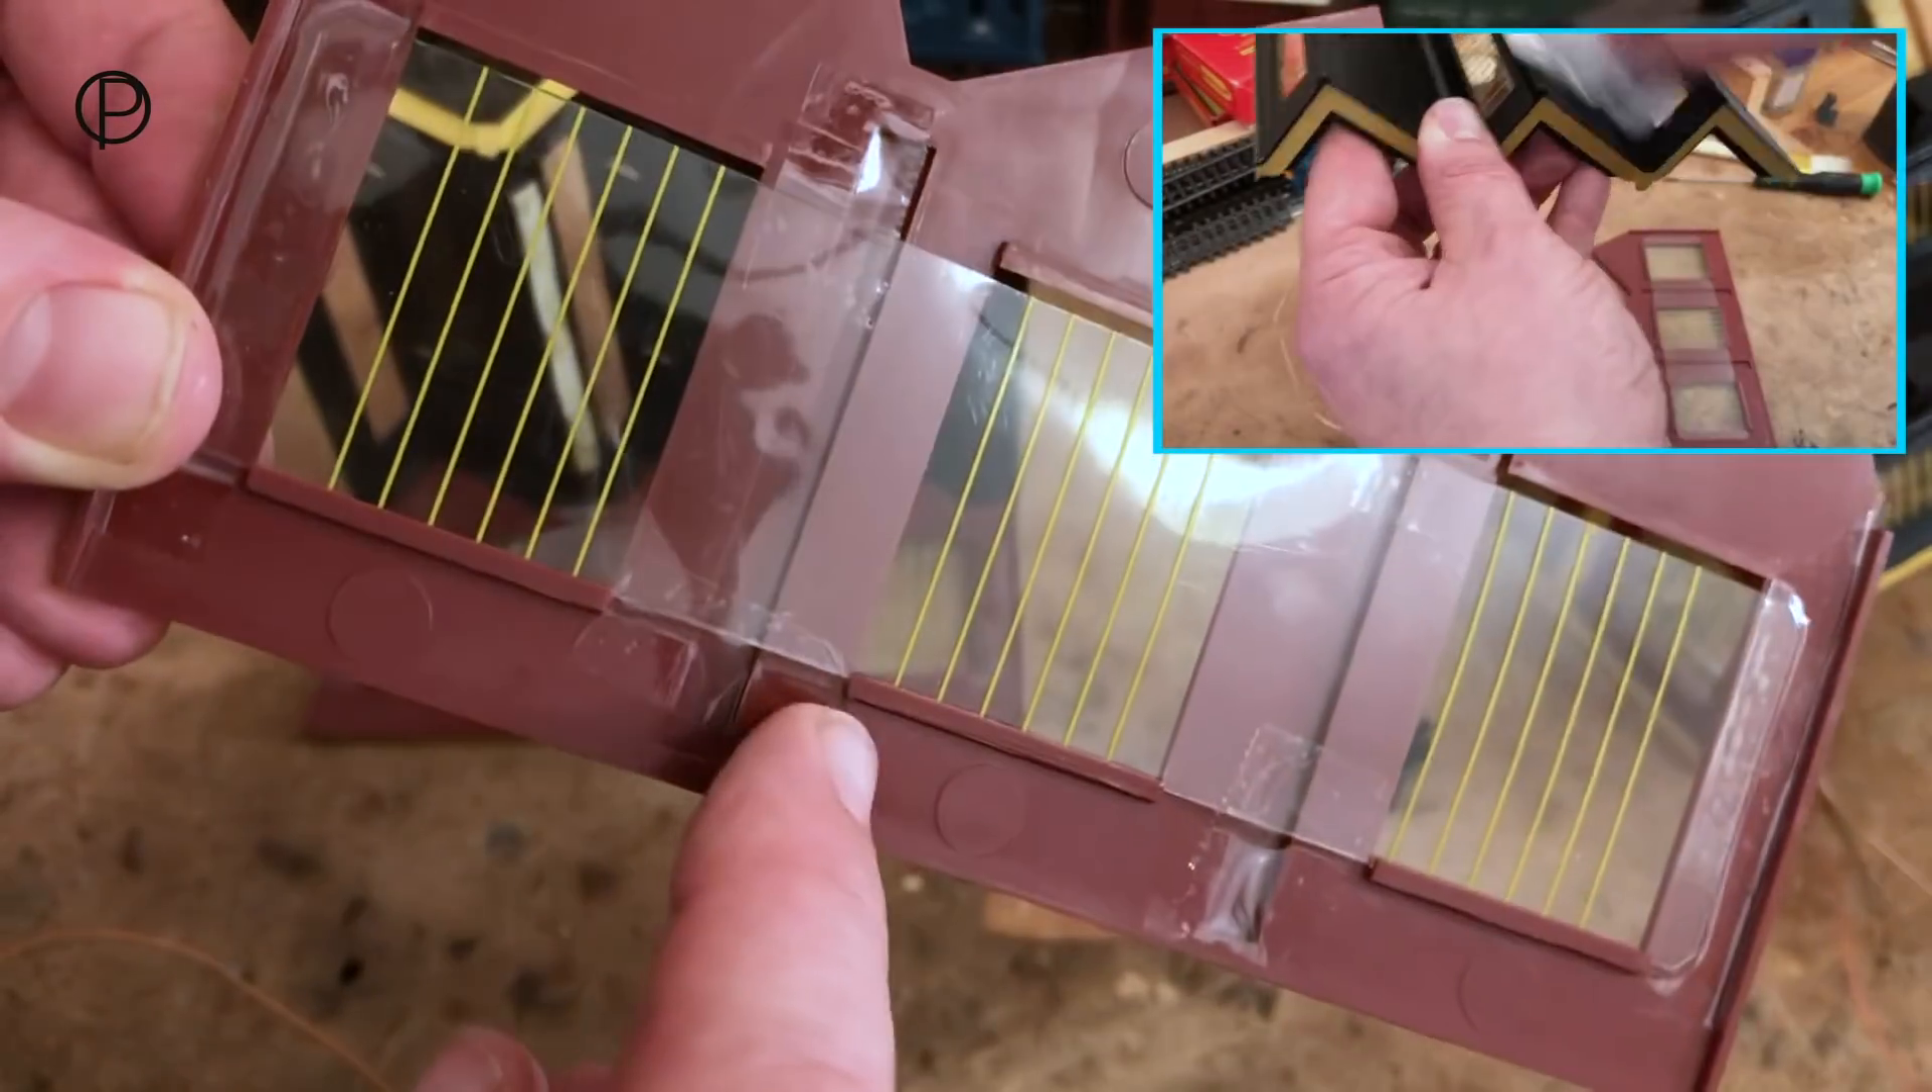So I've reattached the glazing strip as best I can given that it shrunk slightly.